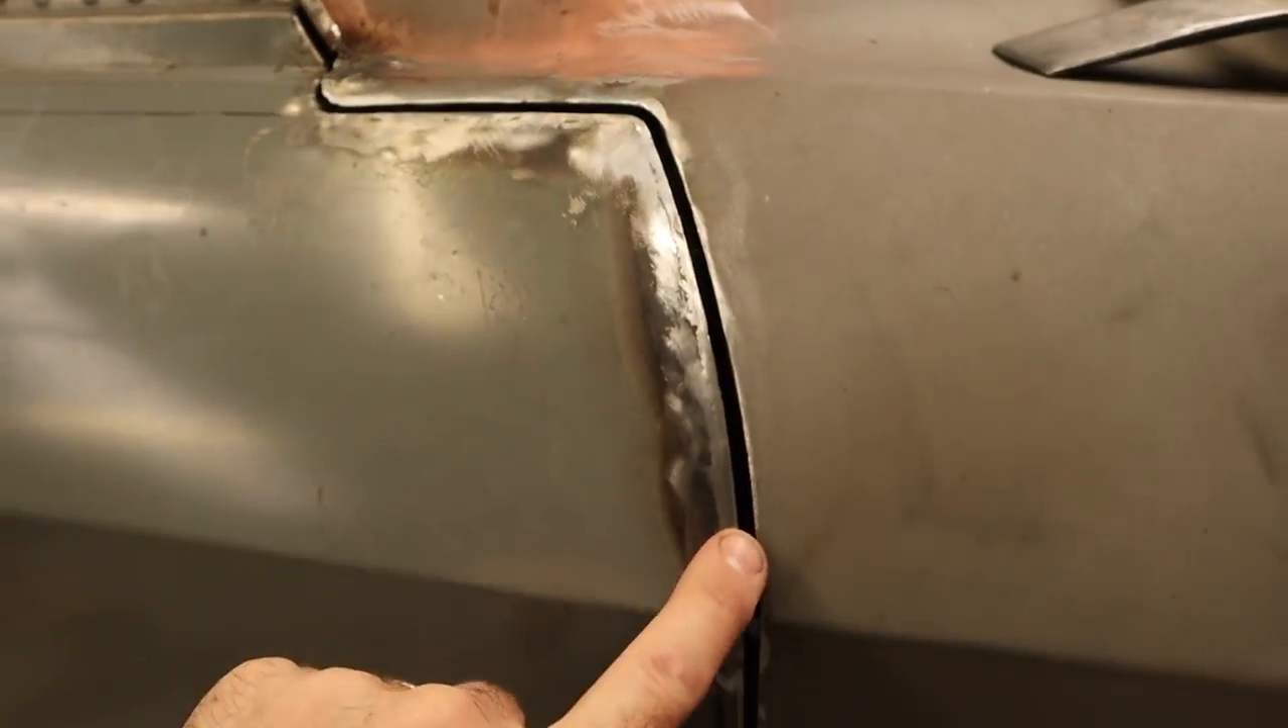I've got a beautiful panel gap all the way around the edge now.